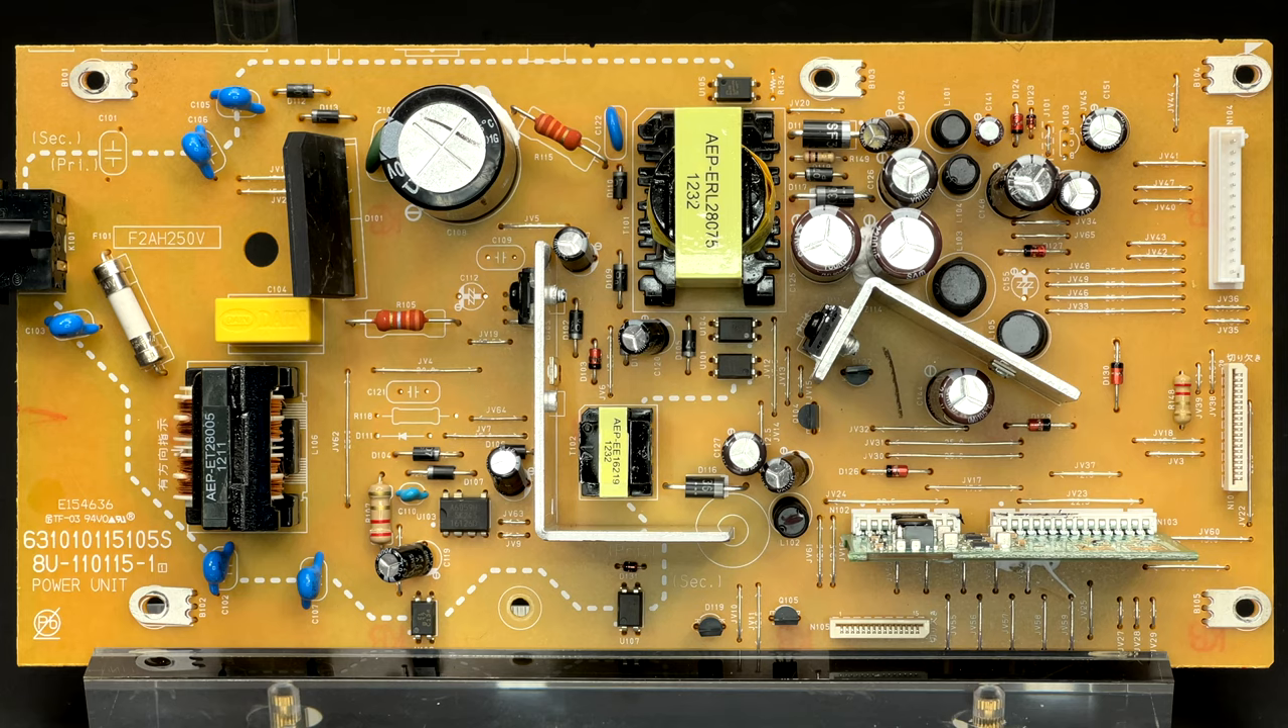Six screws are undone and the power PCB is now extracted.